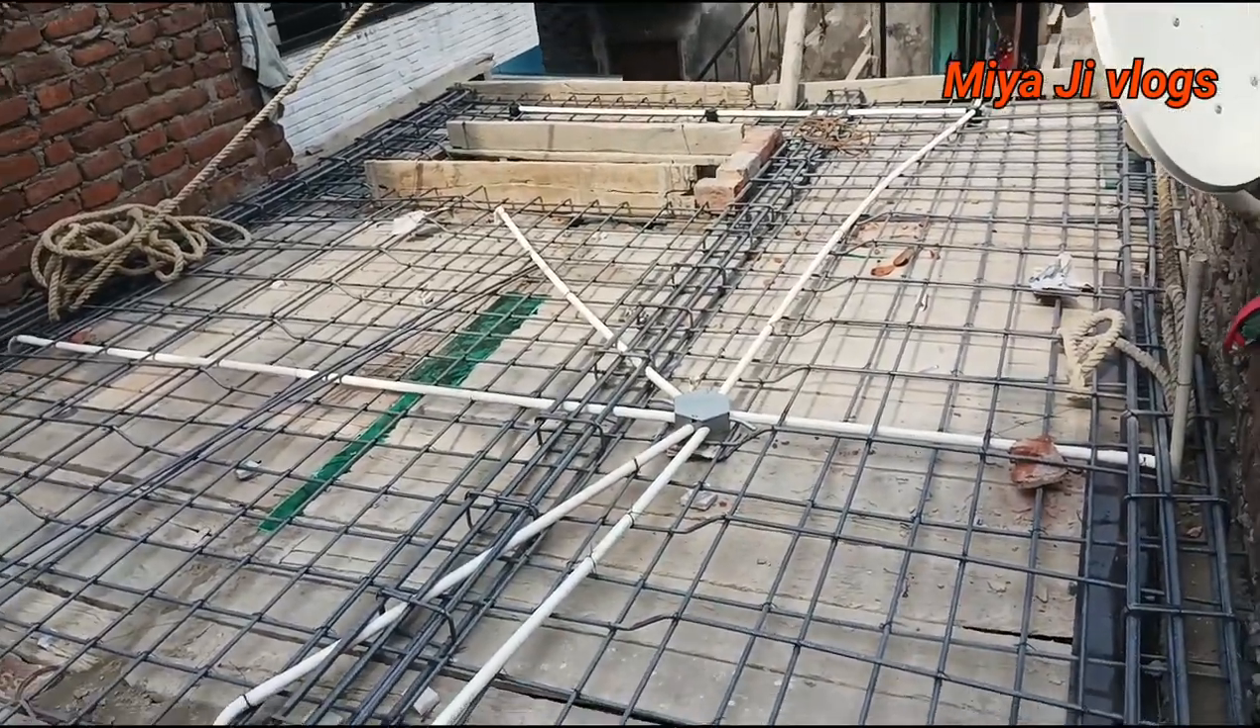कस्टुमर के रिक्वार्मेंट के हिसाब से जहां उन्होंने बोला वहां फैन बॉक्स डाला है।